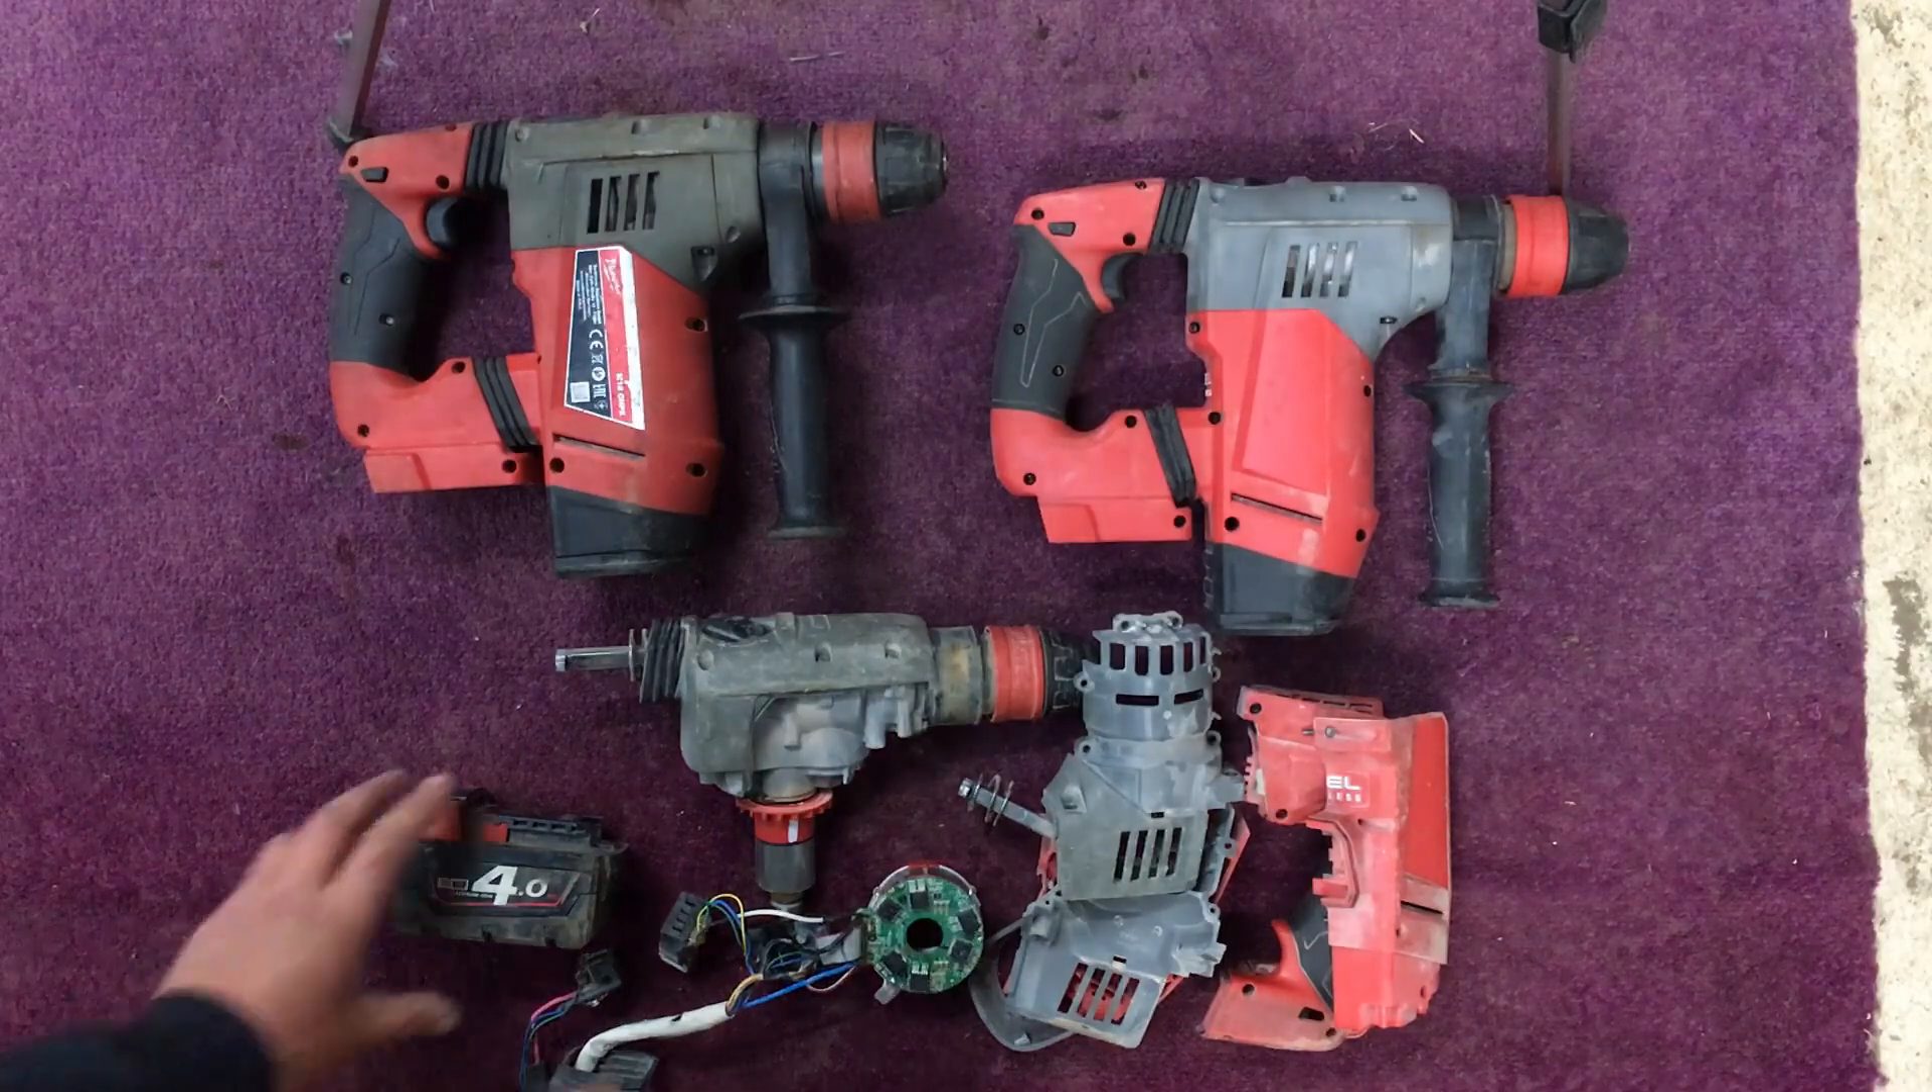Right, so, I've put drills one and two back together. Number three, I've just left in parts, because, well, it looks like we're not going to be able to repair that one, but let's try drill number one.